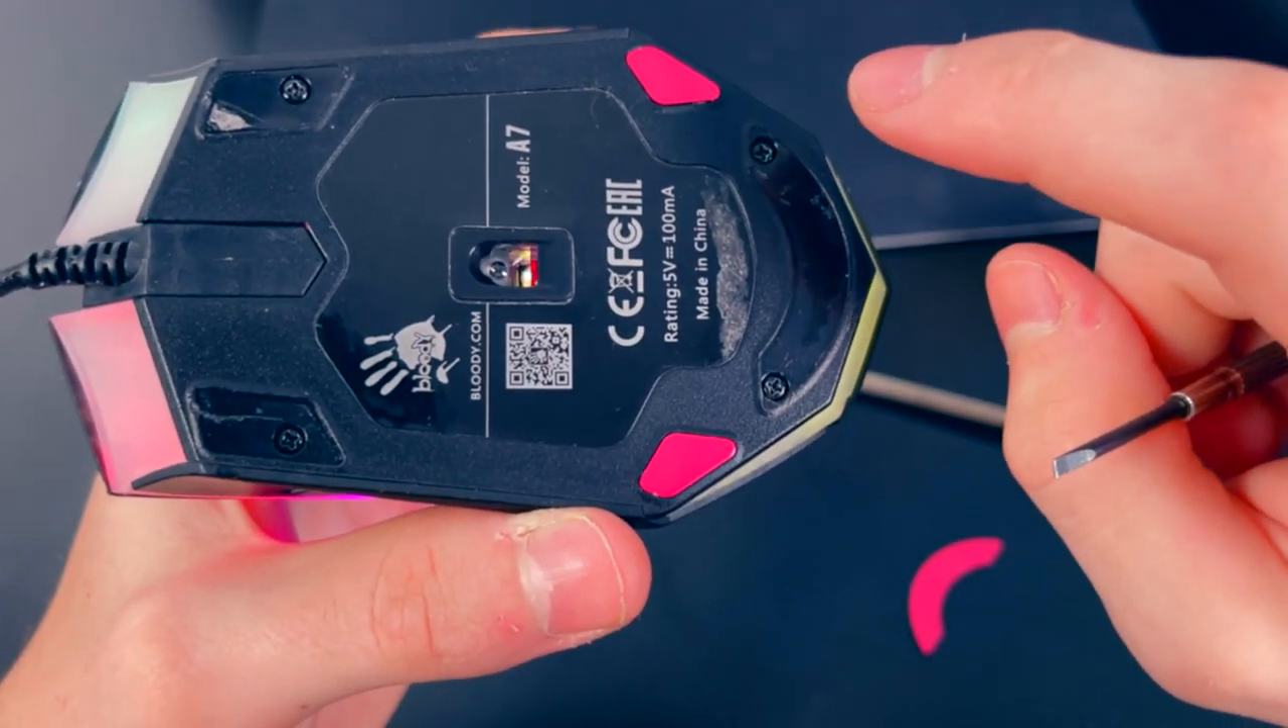All four mouse screws are visible now. One, two, three, four.